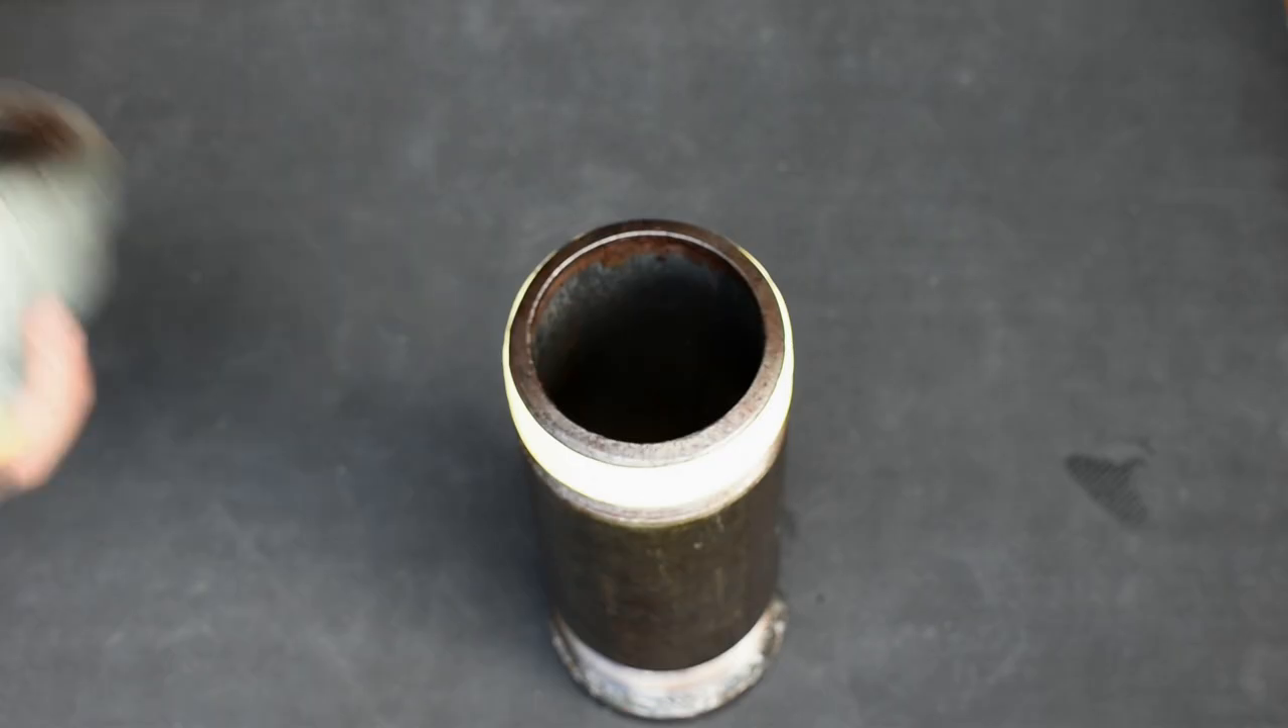You can see the male thread has three layers of teflon tape on it ready to go.